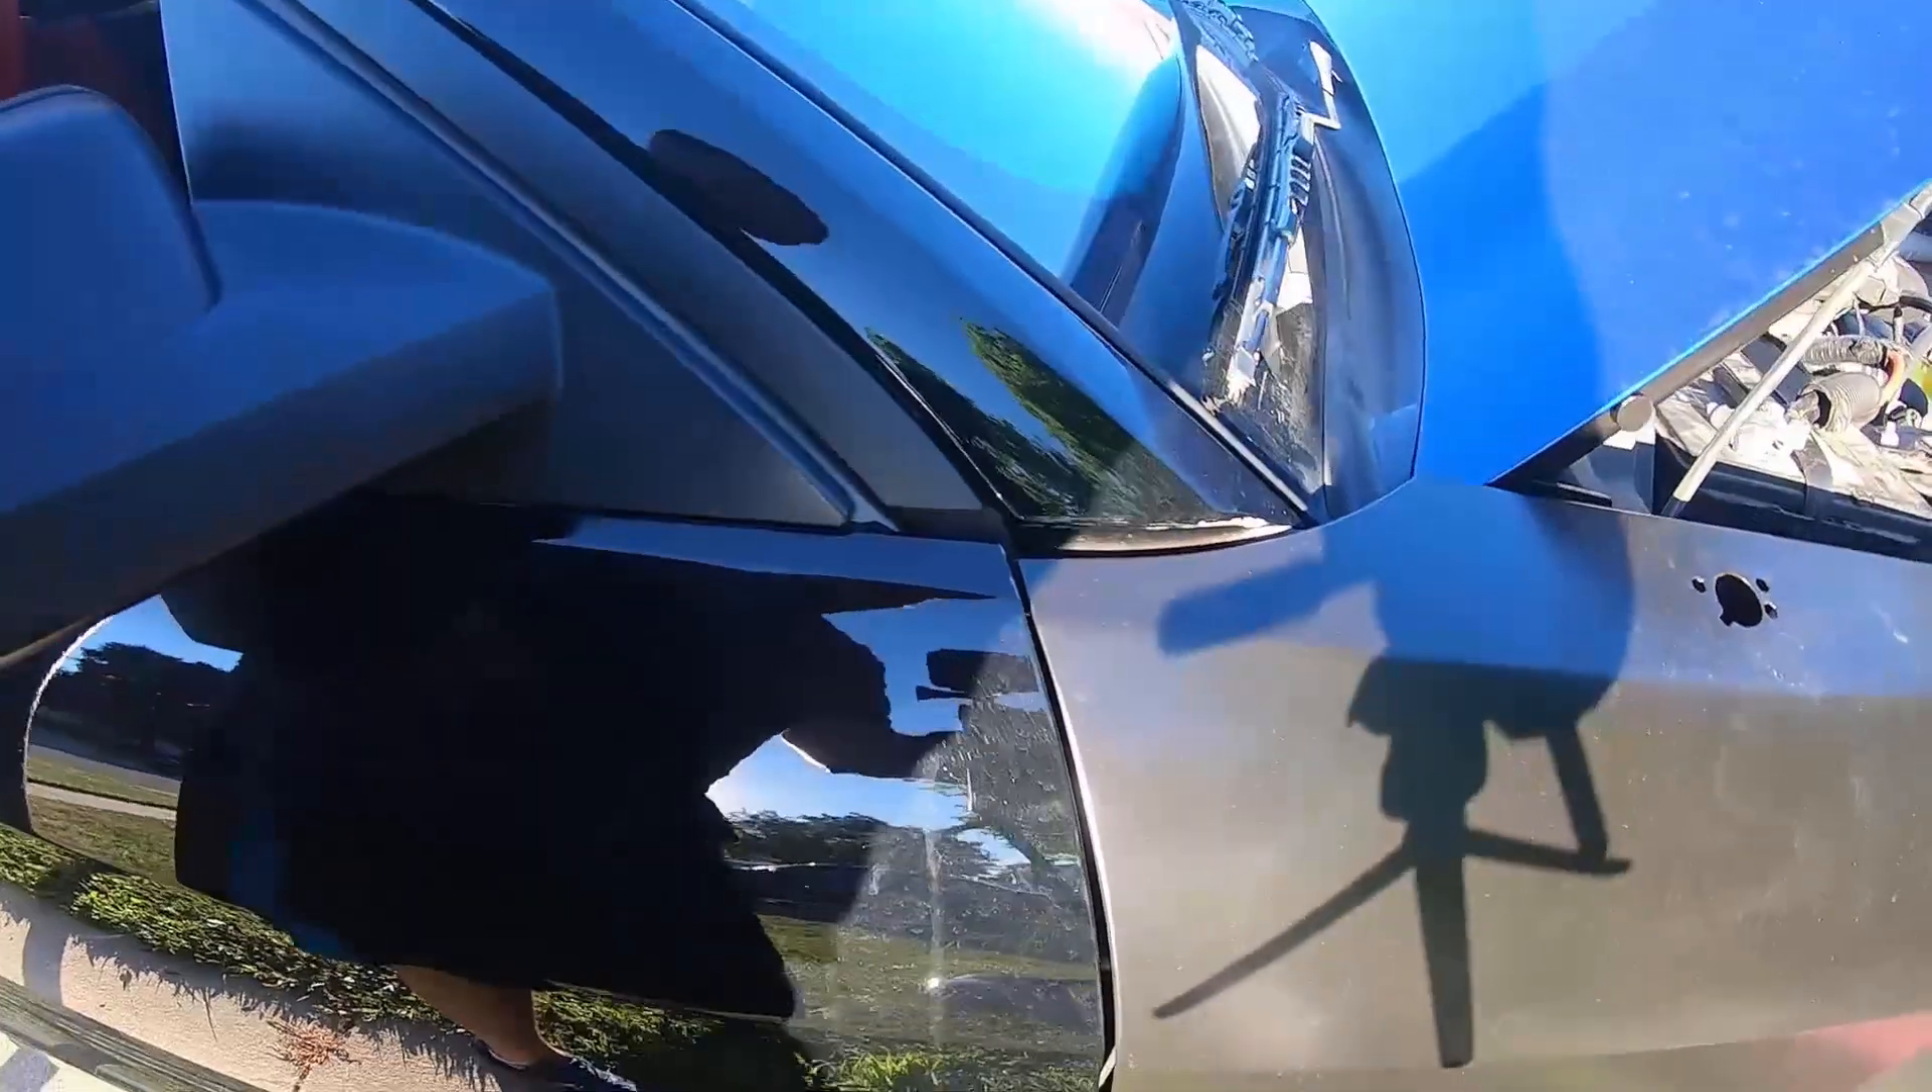But the gap between the door and the fender looks pretty good.